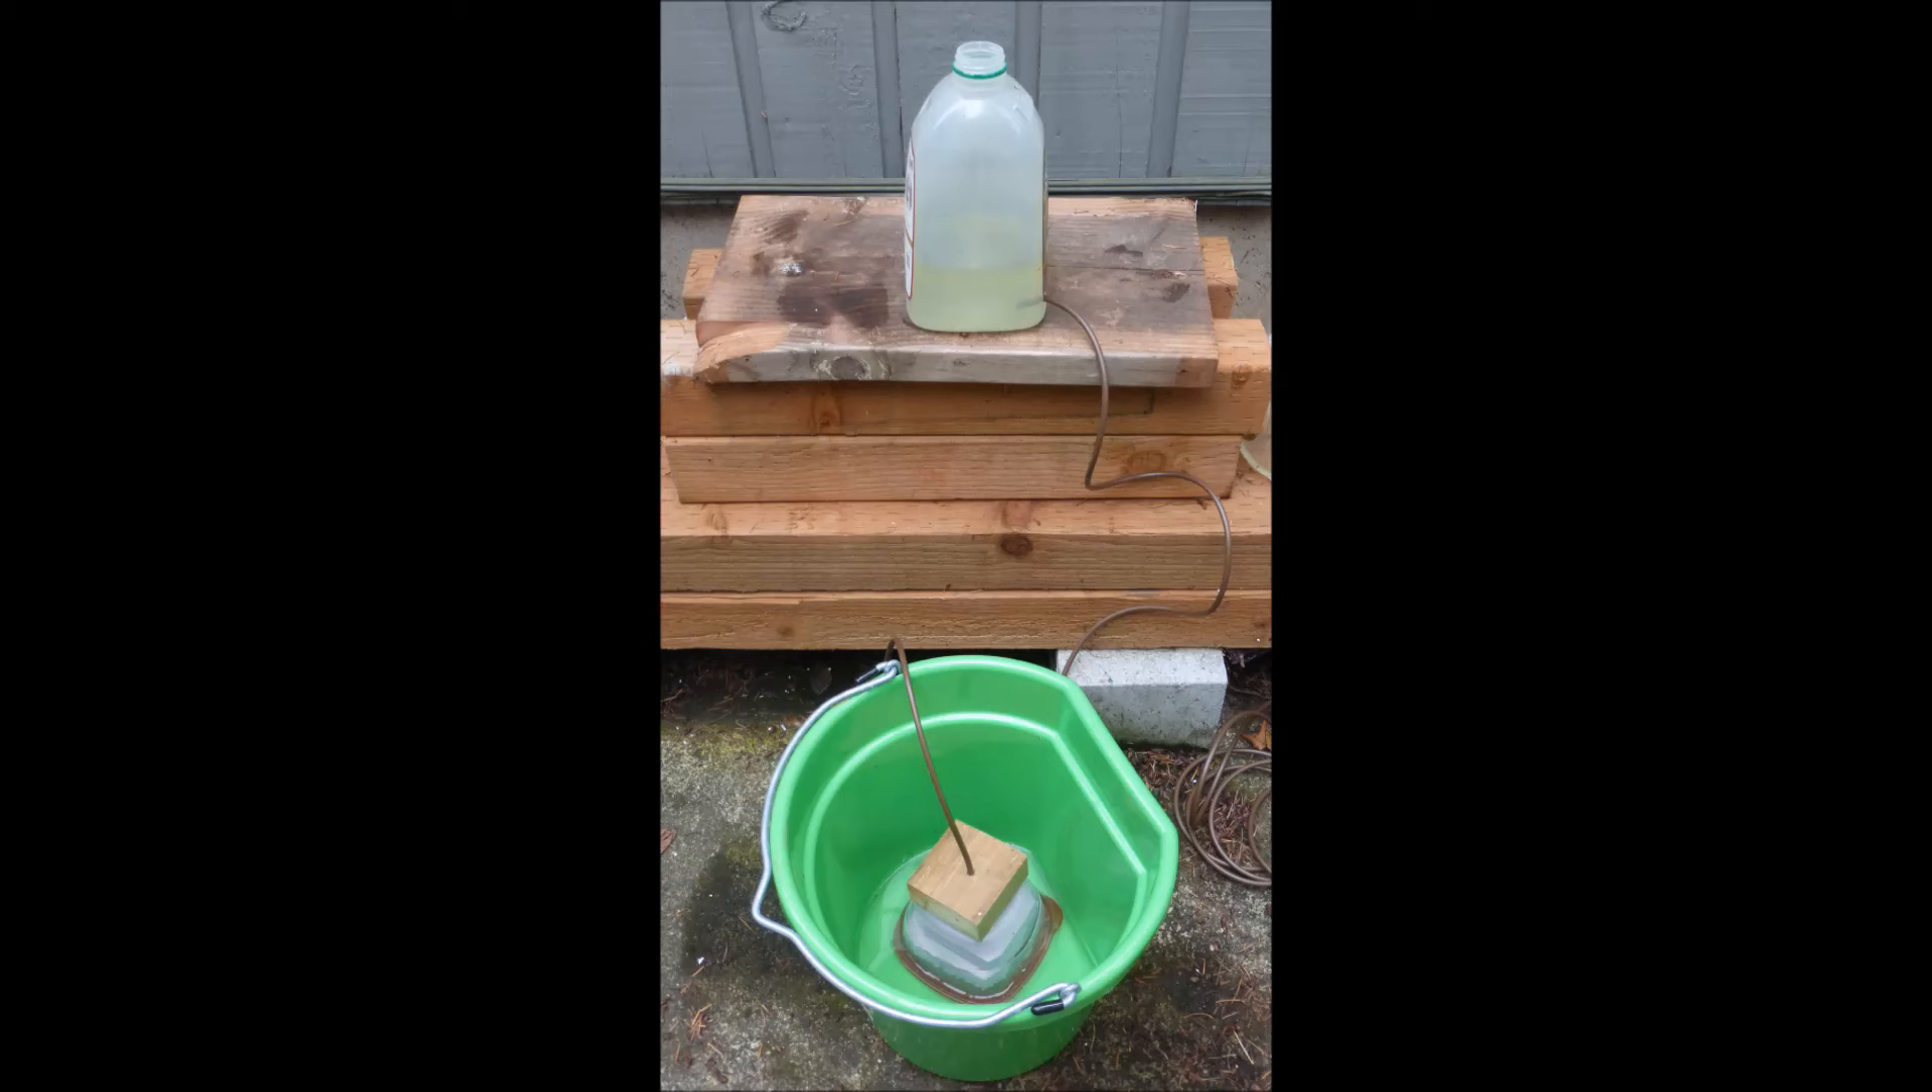The float valve is placed in a bucket and the tubing is connected to the tank and maintains about a 1 inch water level with a 2 foot head of water.